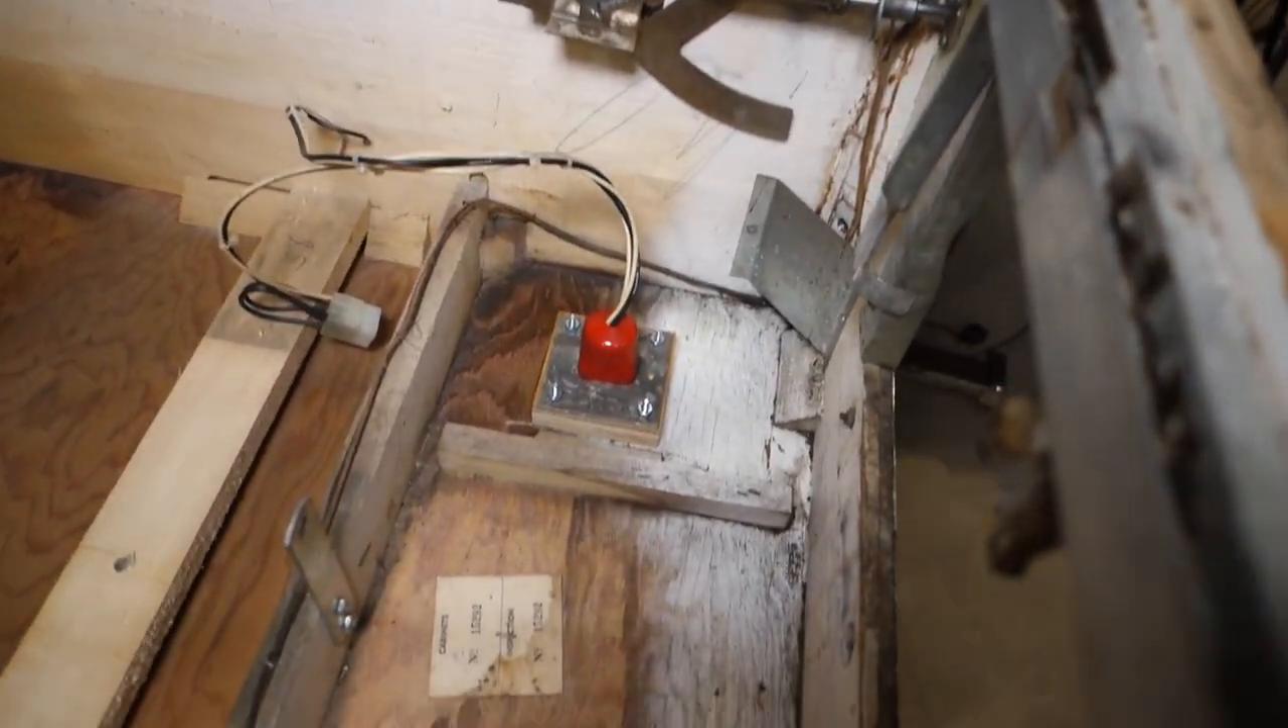All right switch plate is installed and it looks really good.